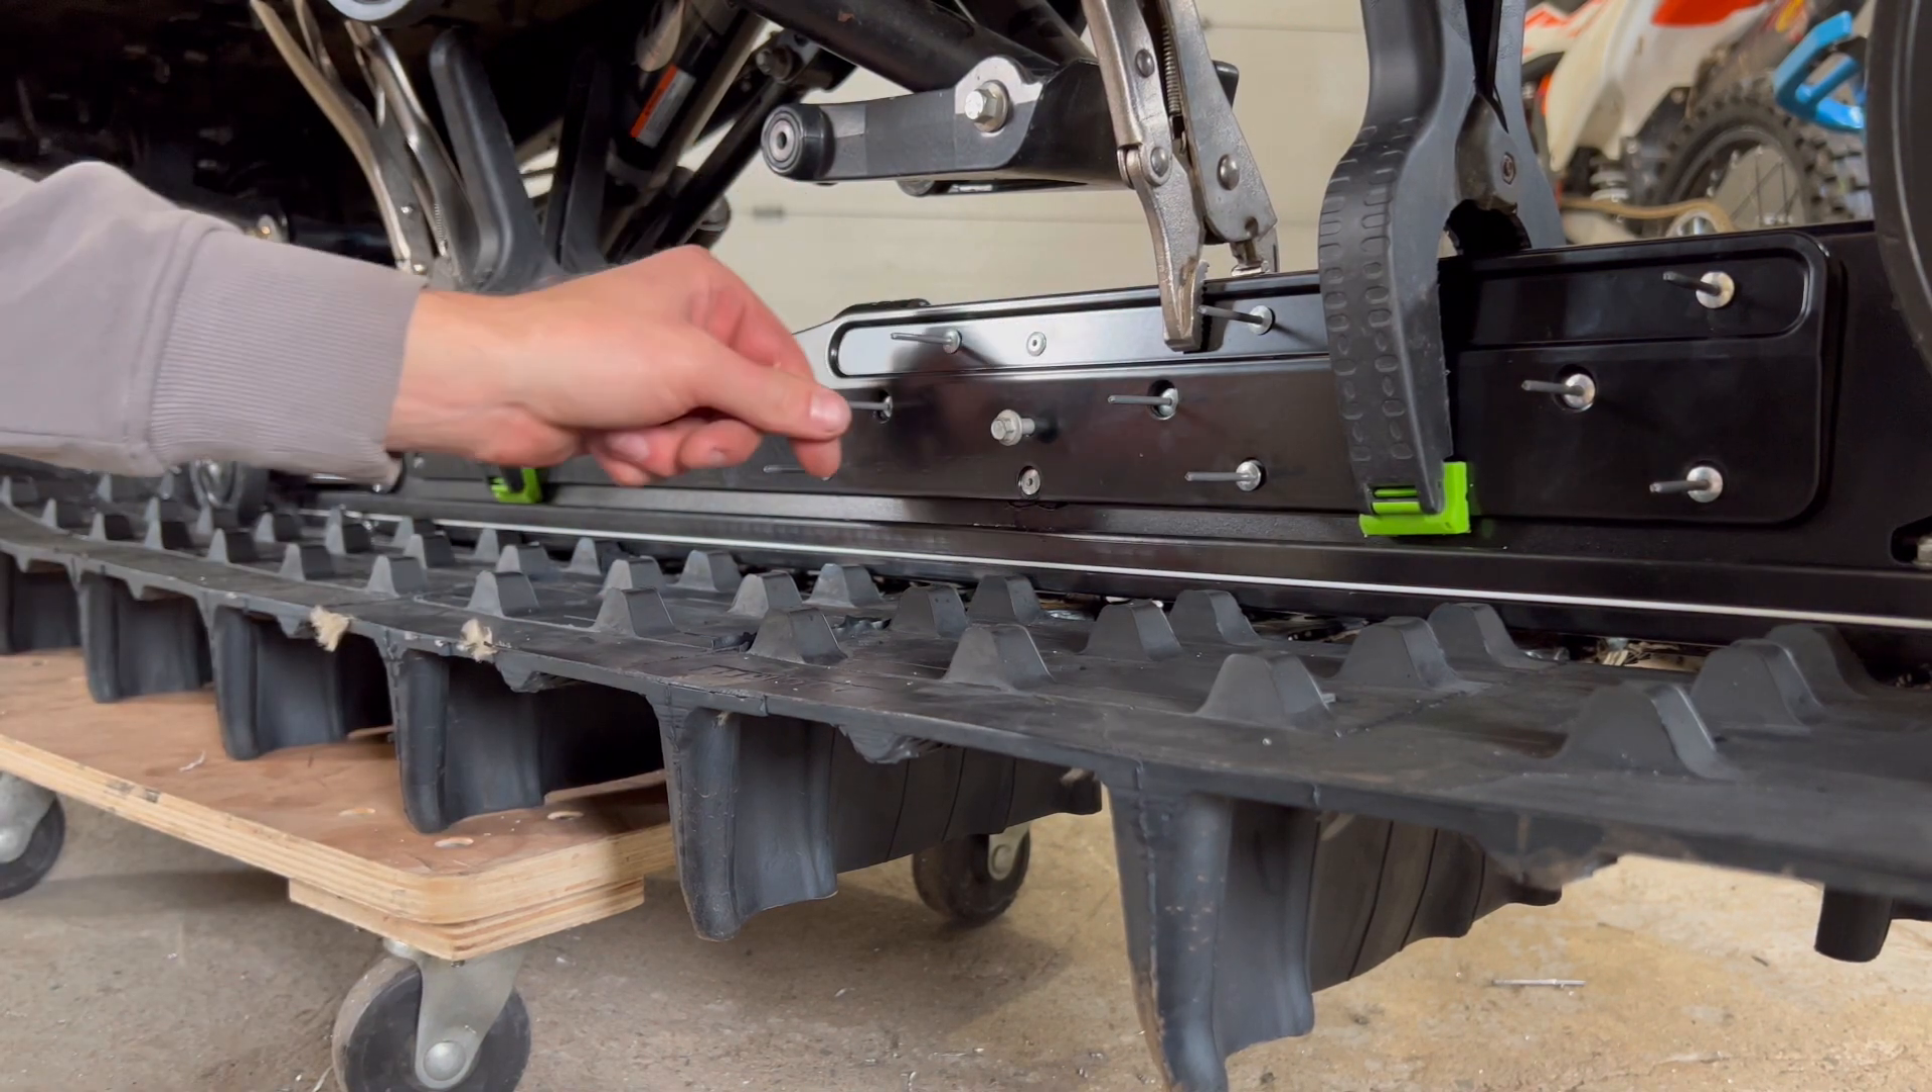Got all my holes drilled I'm just getting all my rivets set in place.